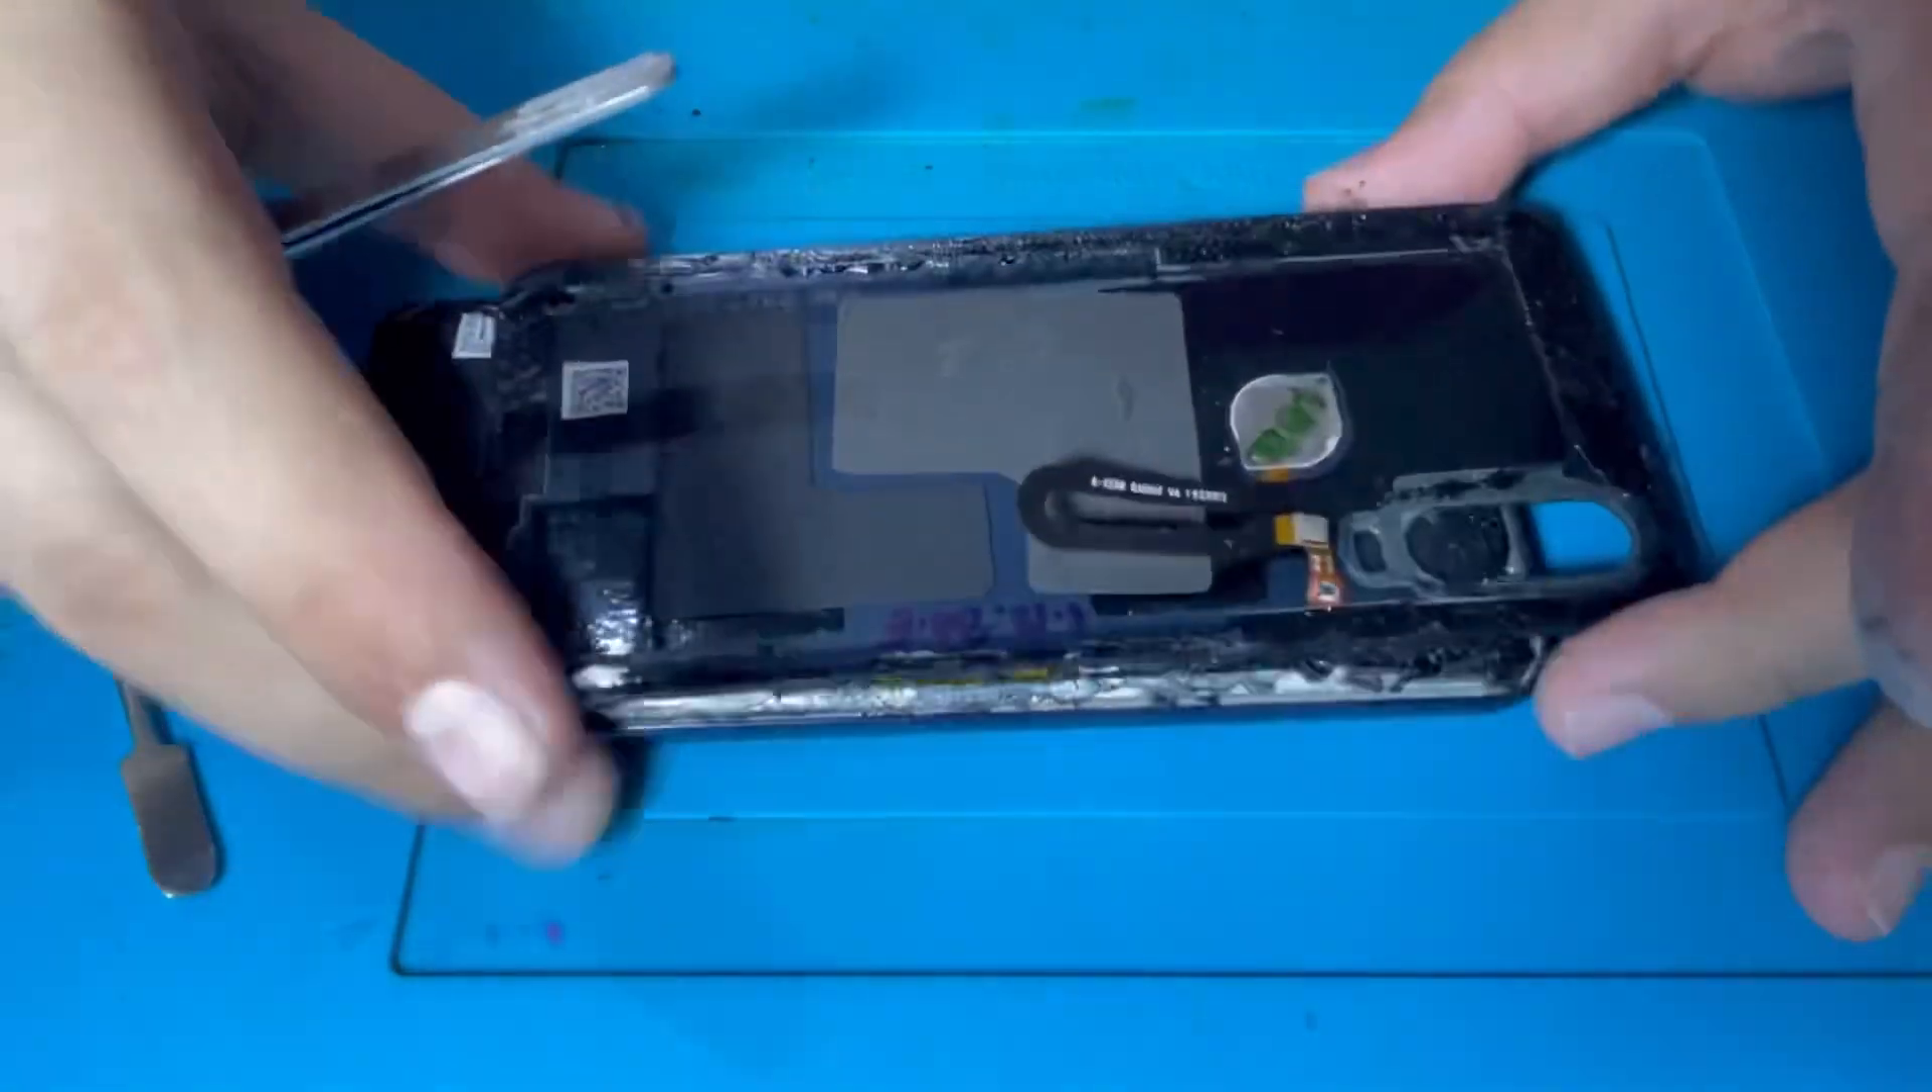Então aqui a gente já tem a tampa retirada, tá?